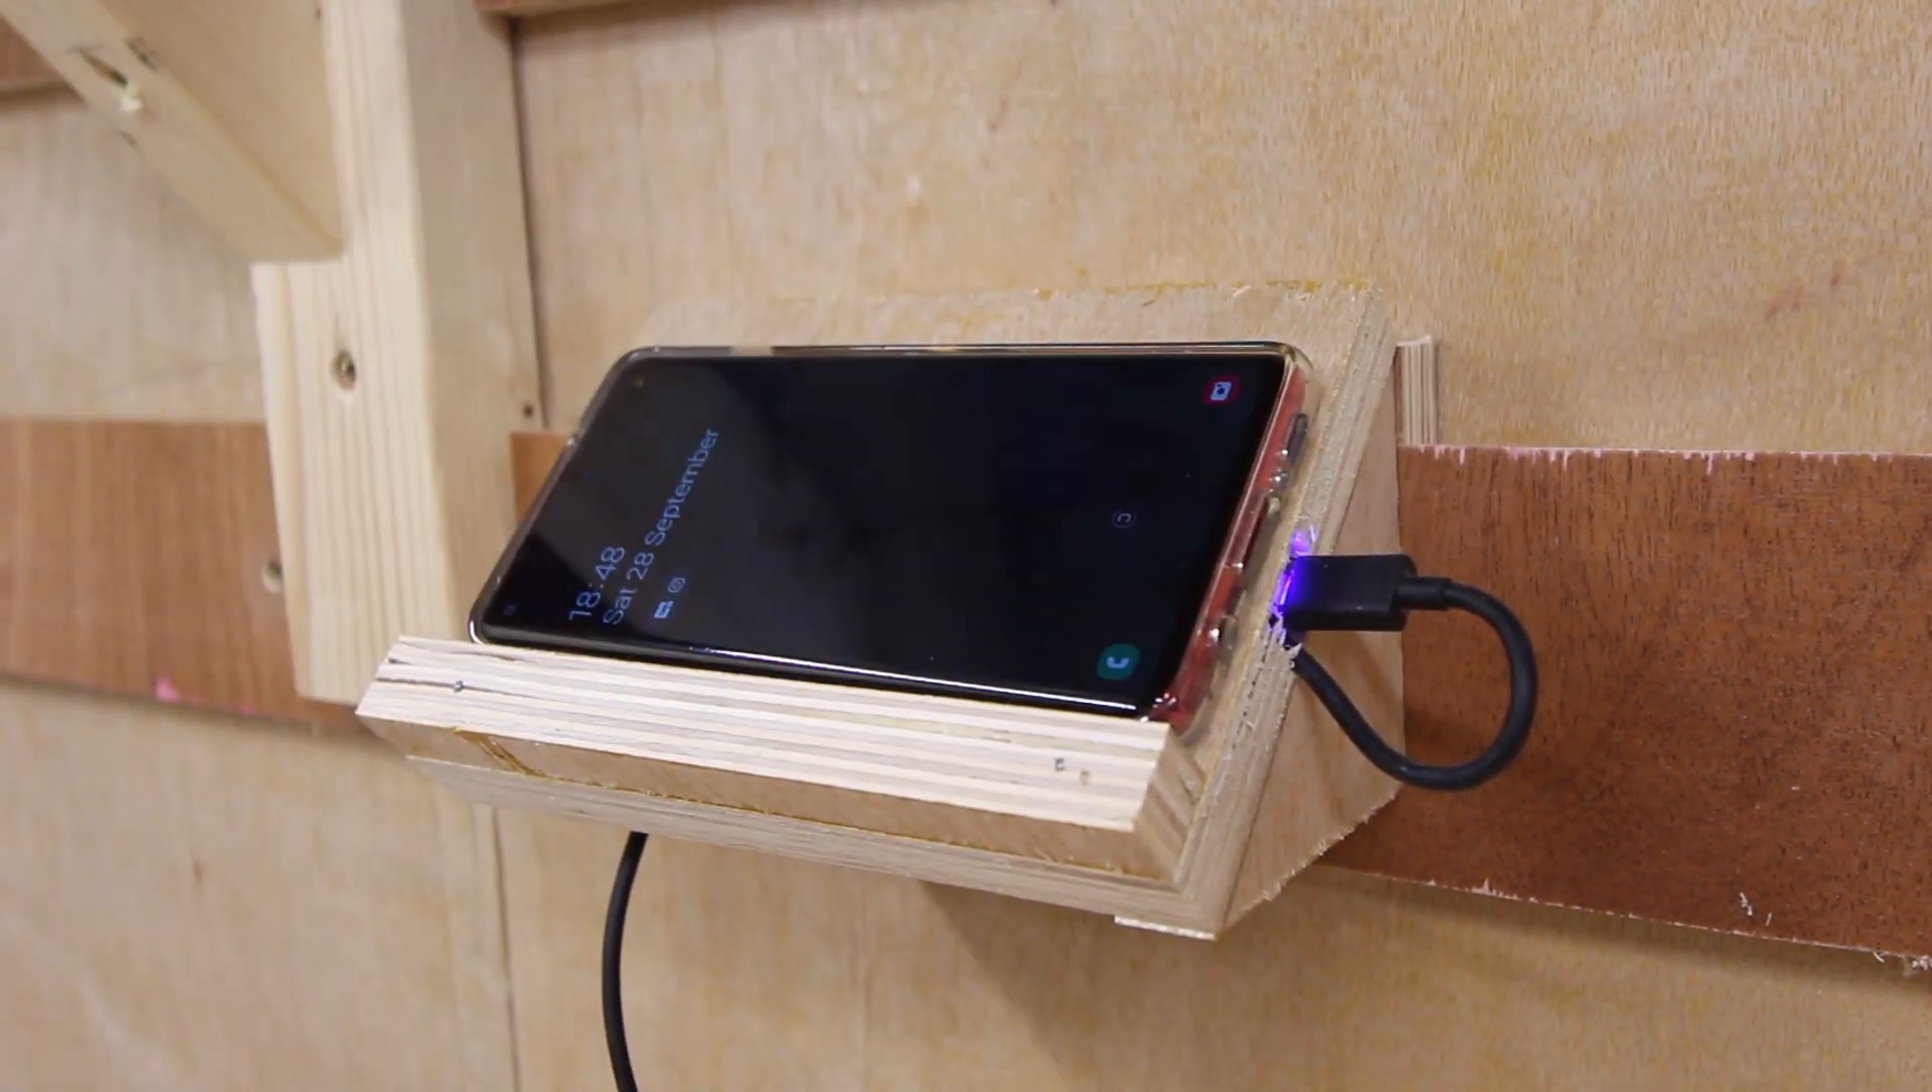I've connected the cable, quick test to make sure it's working and we're done.